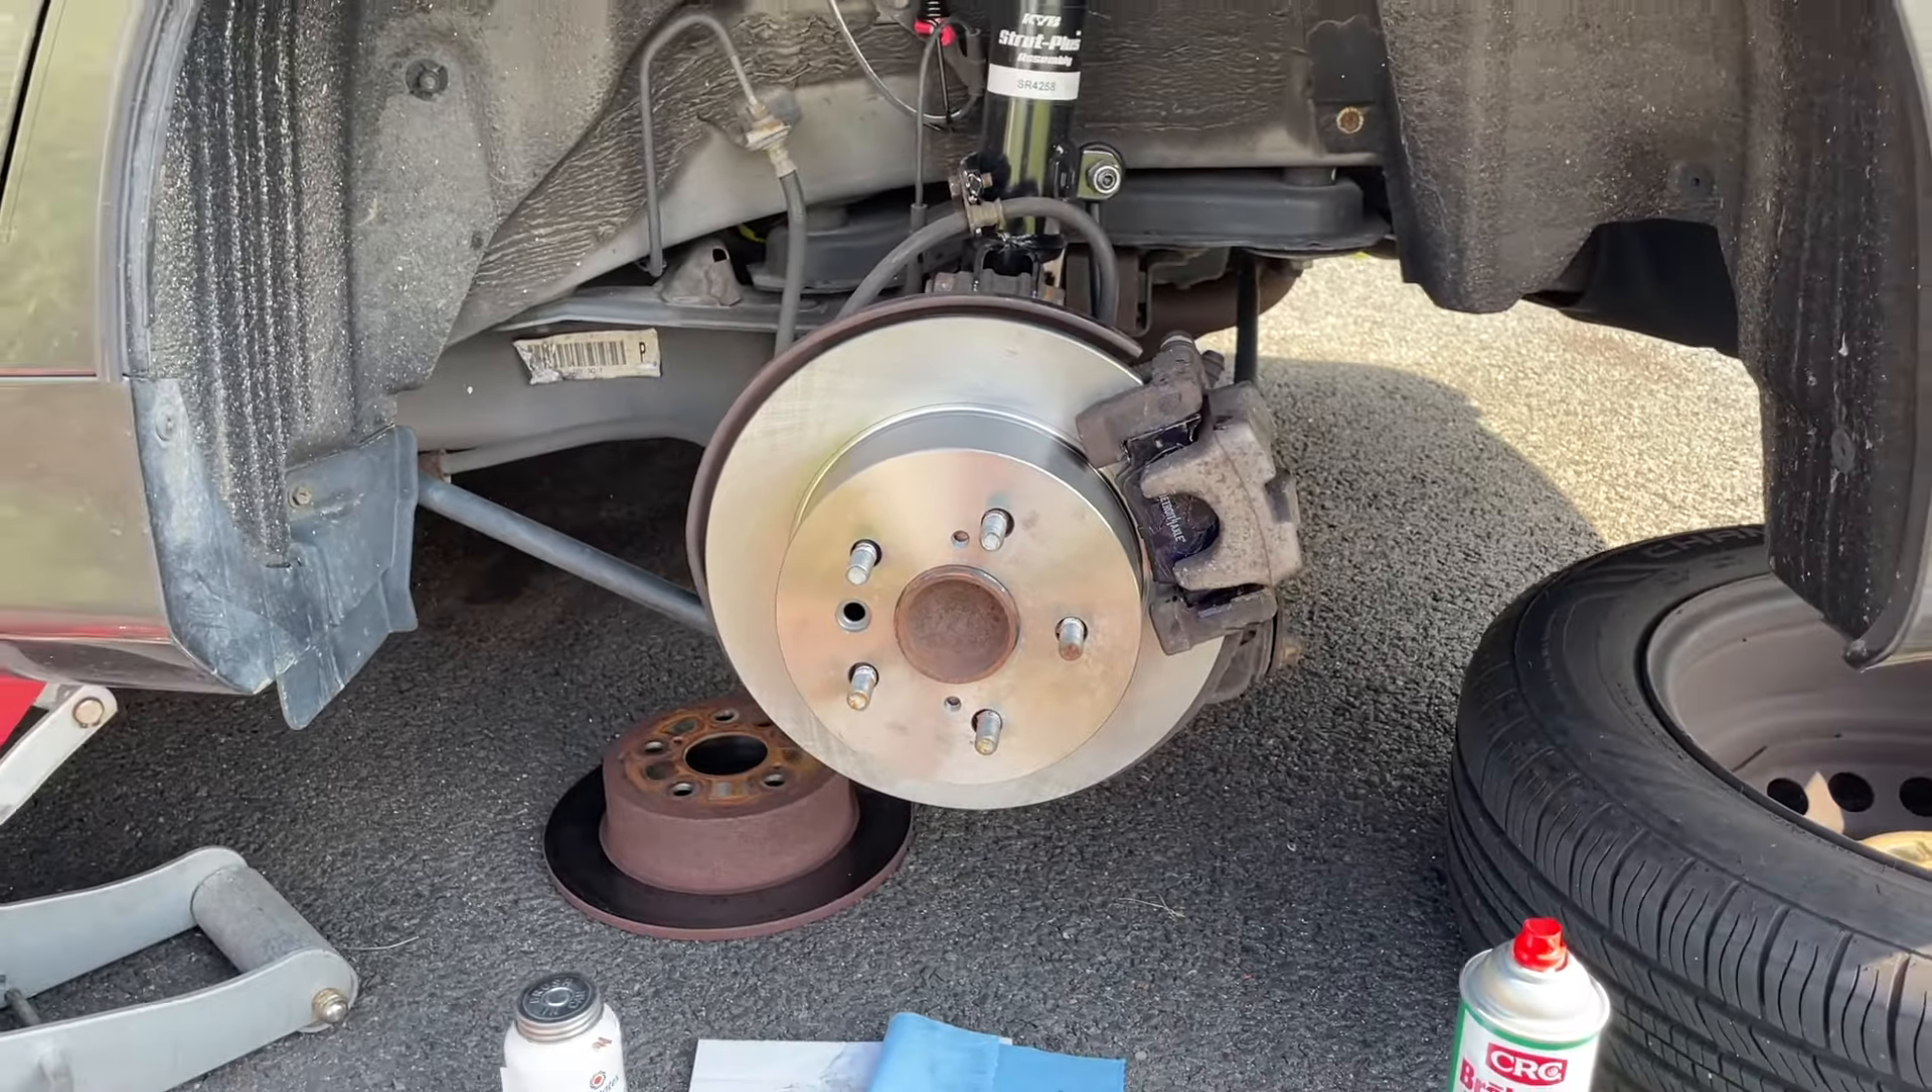Now we just got to put the wheel back on.